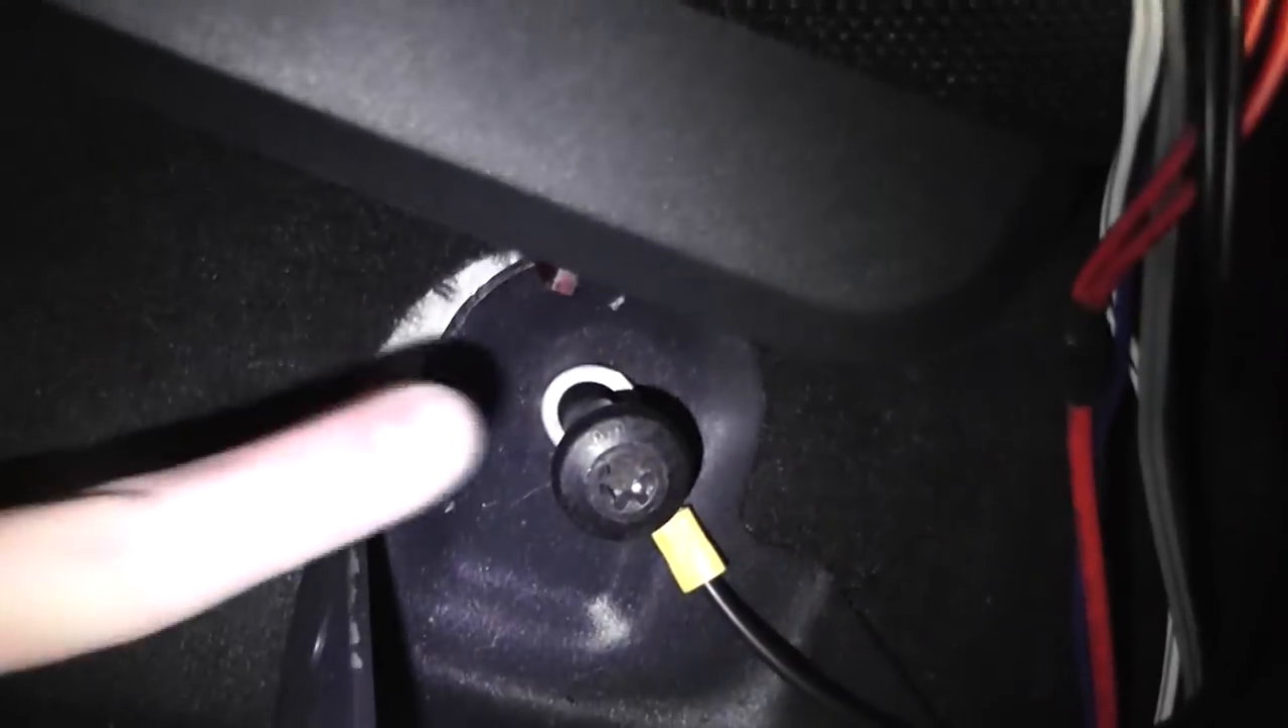And now for the wiring, we grounded the black cable right here to this bolt that holds down the back seat.